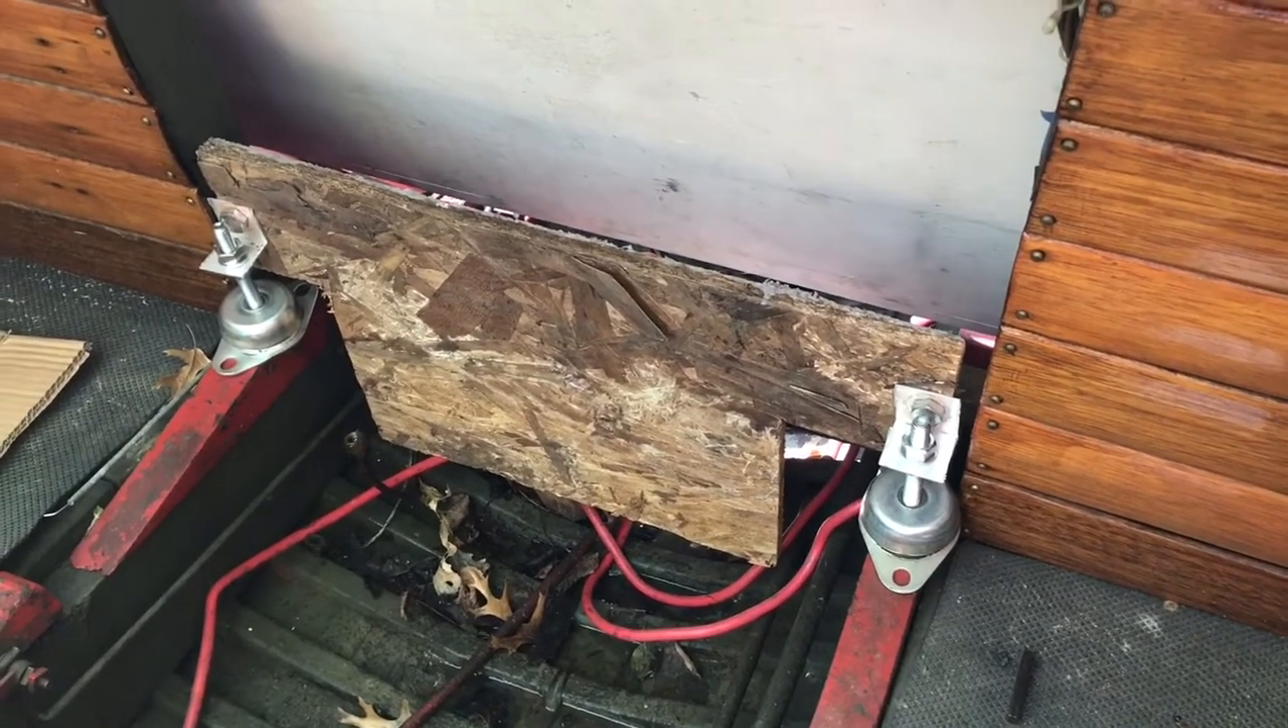The first motor mount mock -up is in place.